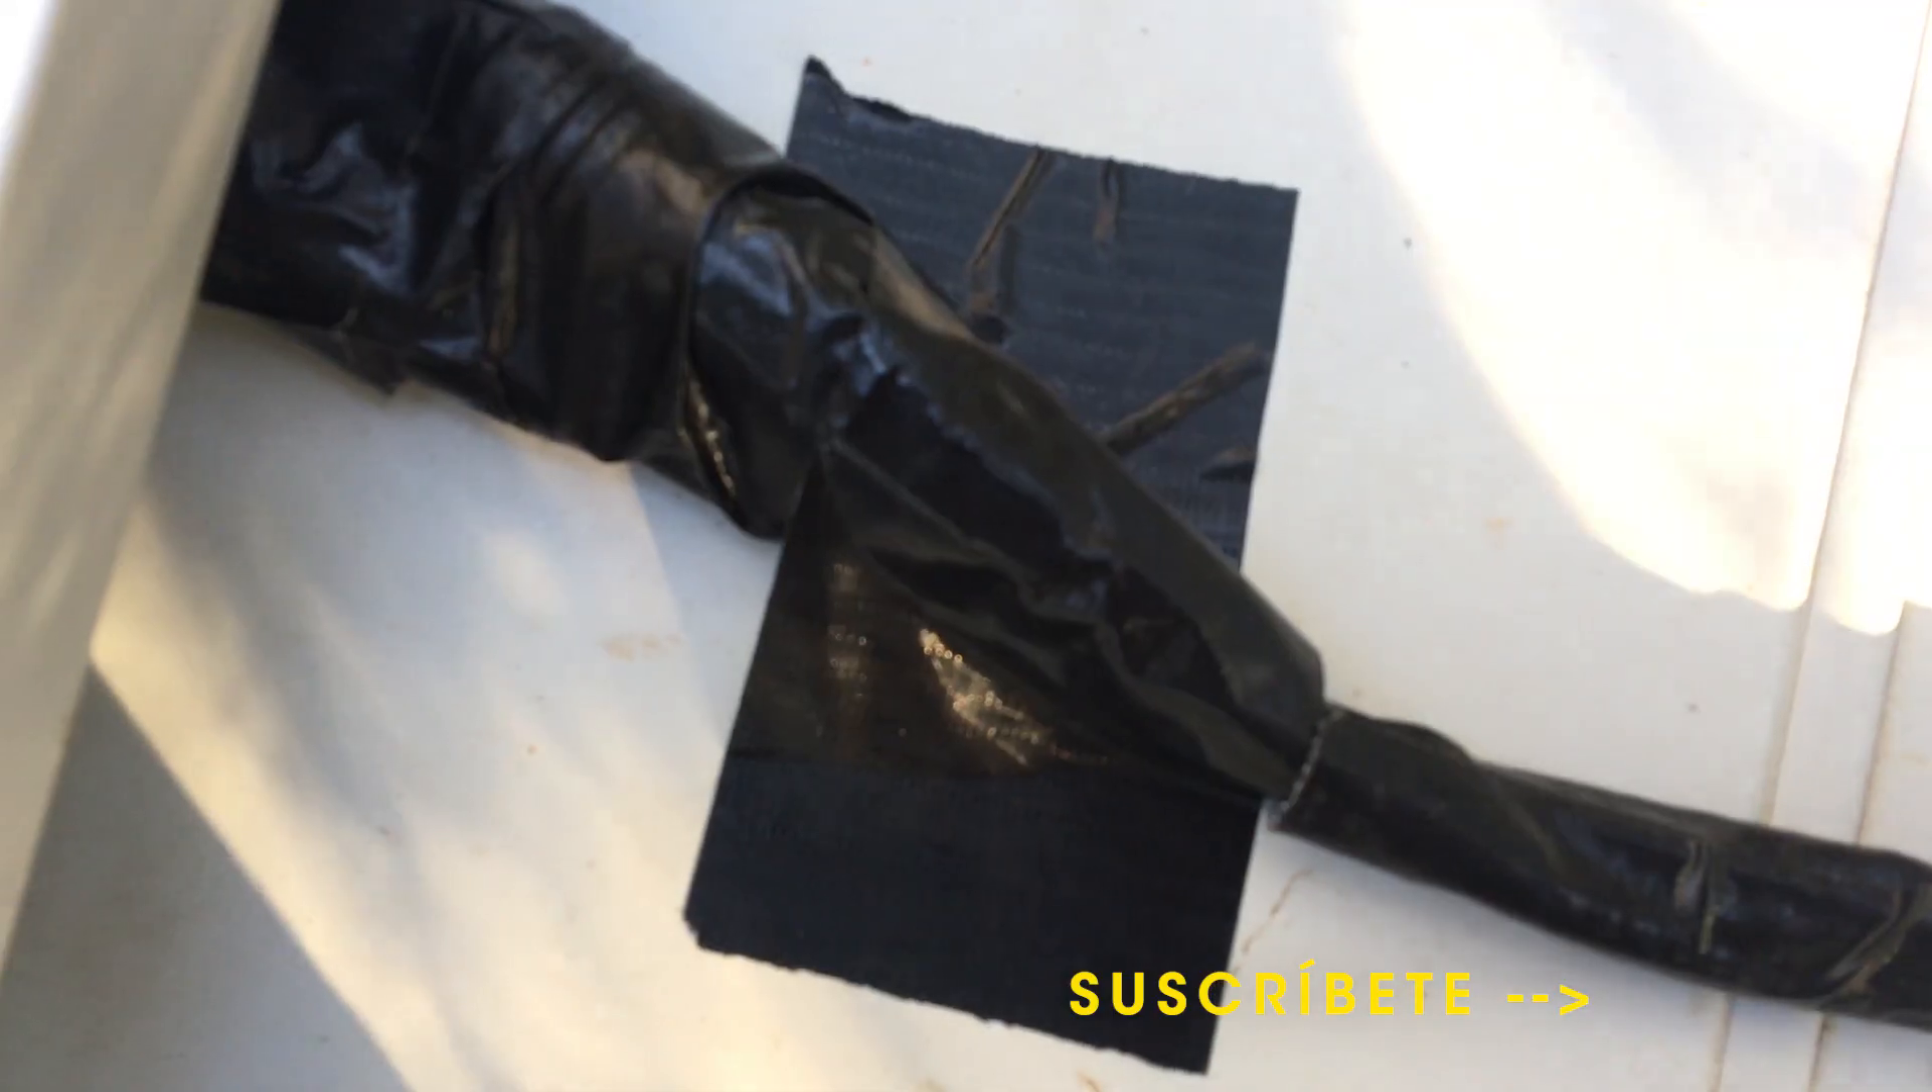He puesto cinta americana para proteger los cables Para que queden fijos y no estén en movimiento.